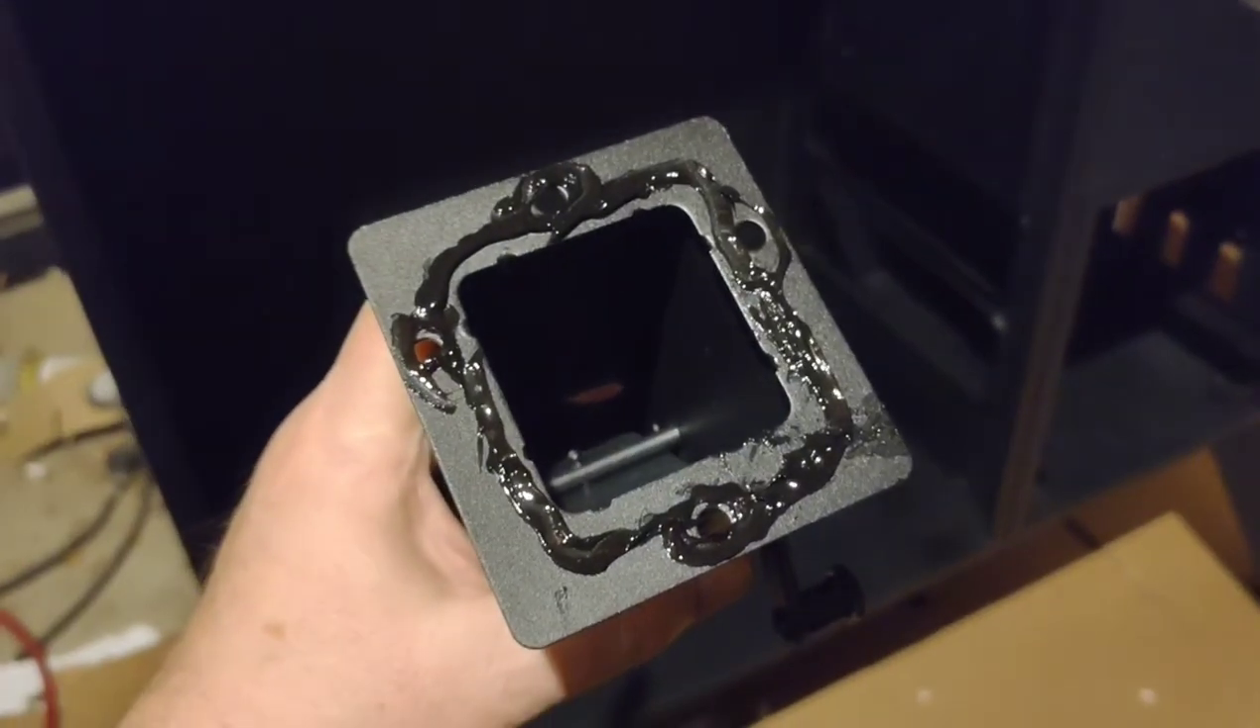Alright, got RTV all the way around the chimney. And around the screw holes.